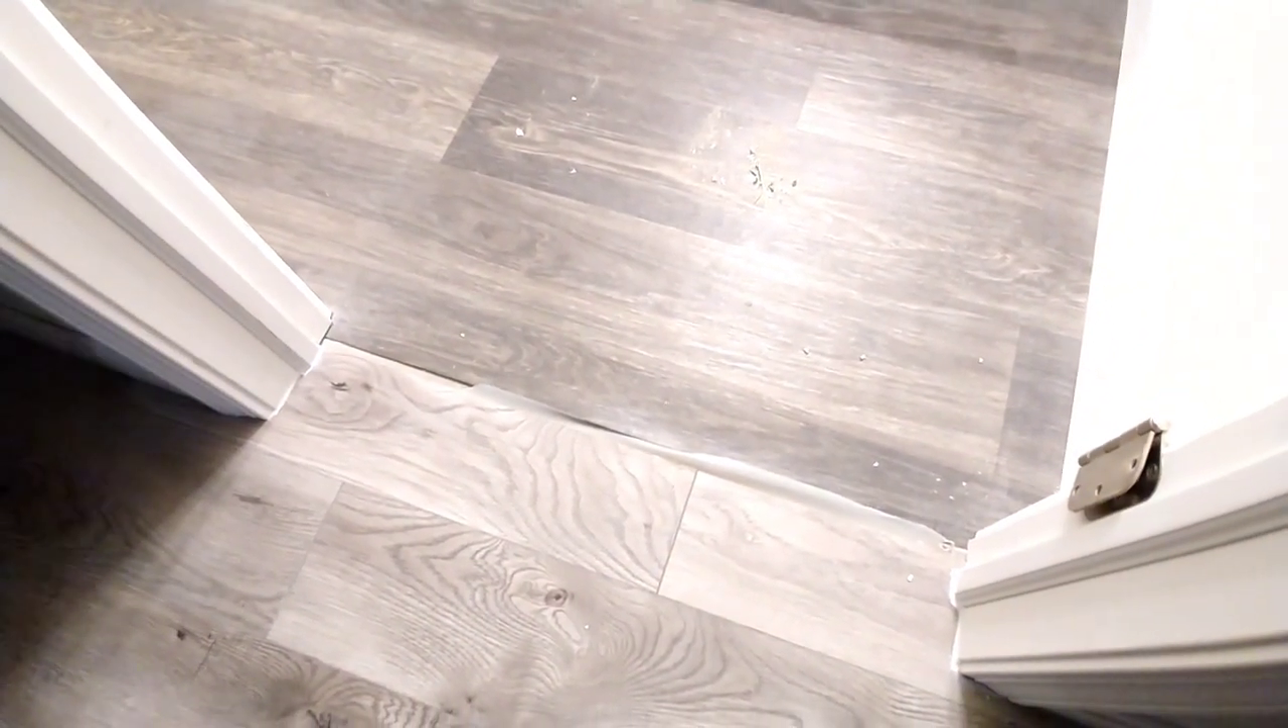The only thing I haven't done is I still got to put the transition pieces in.